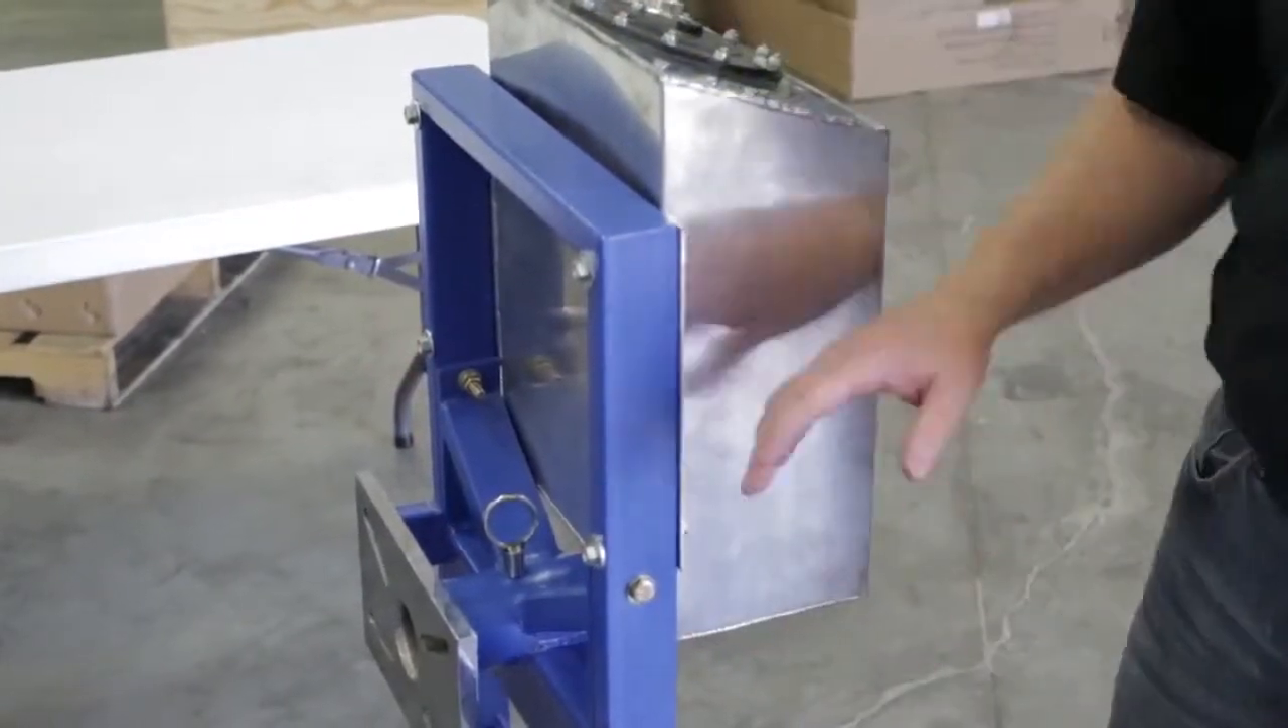Okay, so now we've got our fuel cell mounted. You can see, again, everything is locked in.